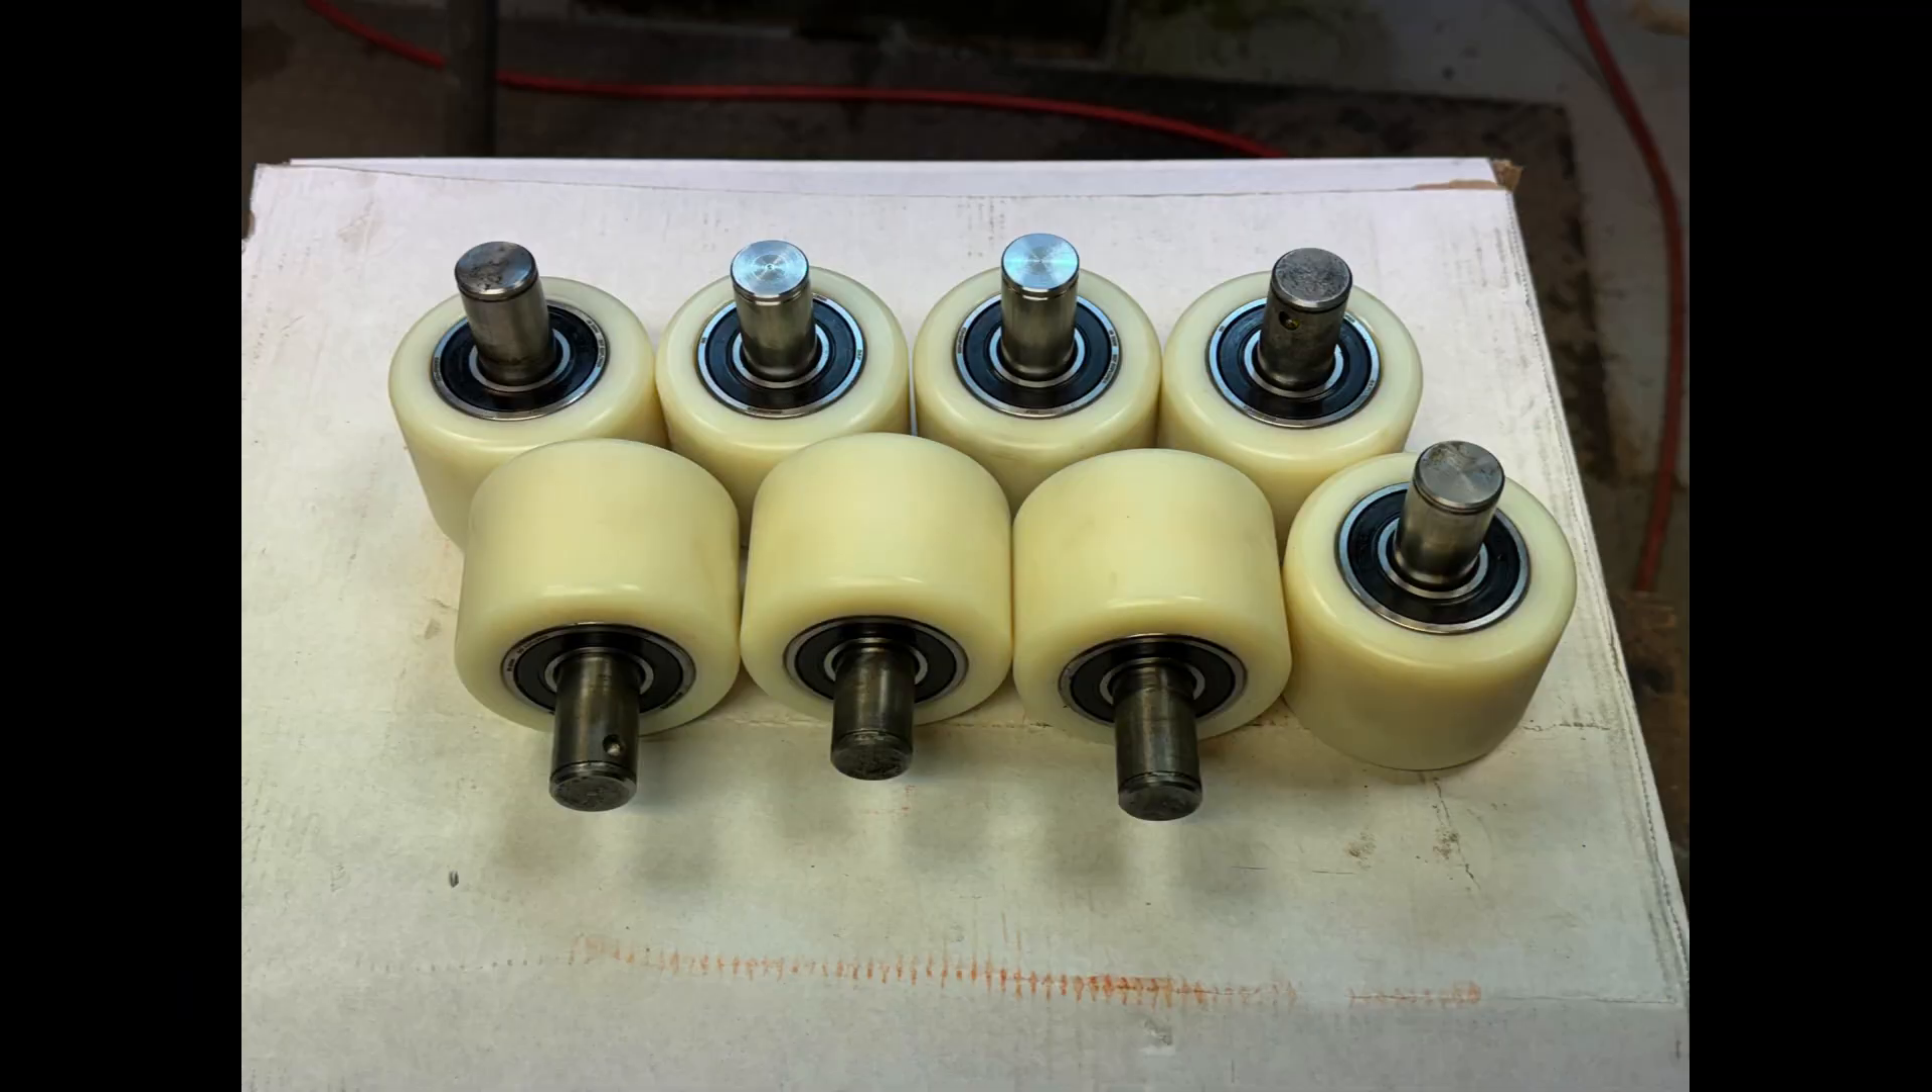And here we have all the rollers completed with their spindles fitted and ready to go to the client.